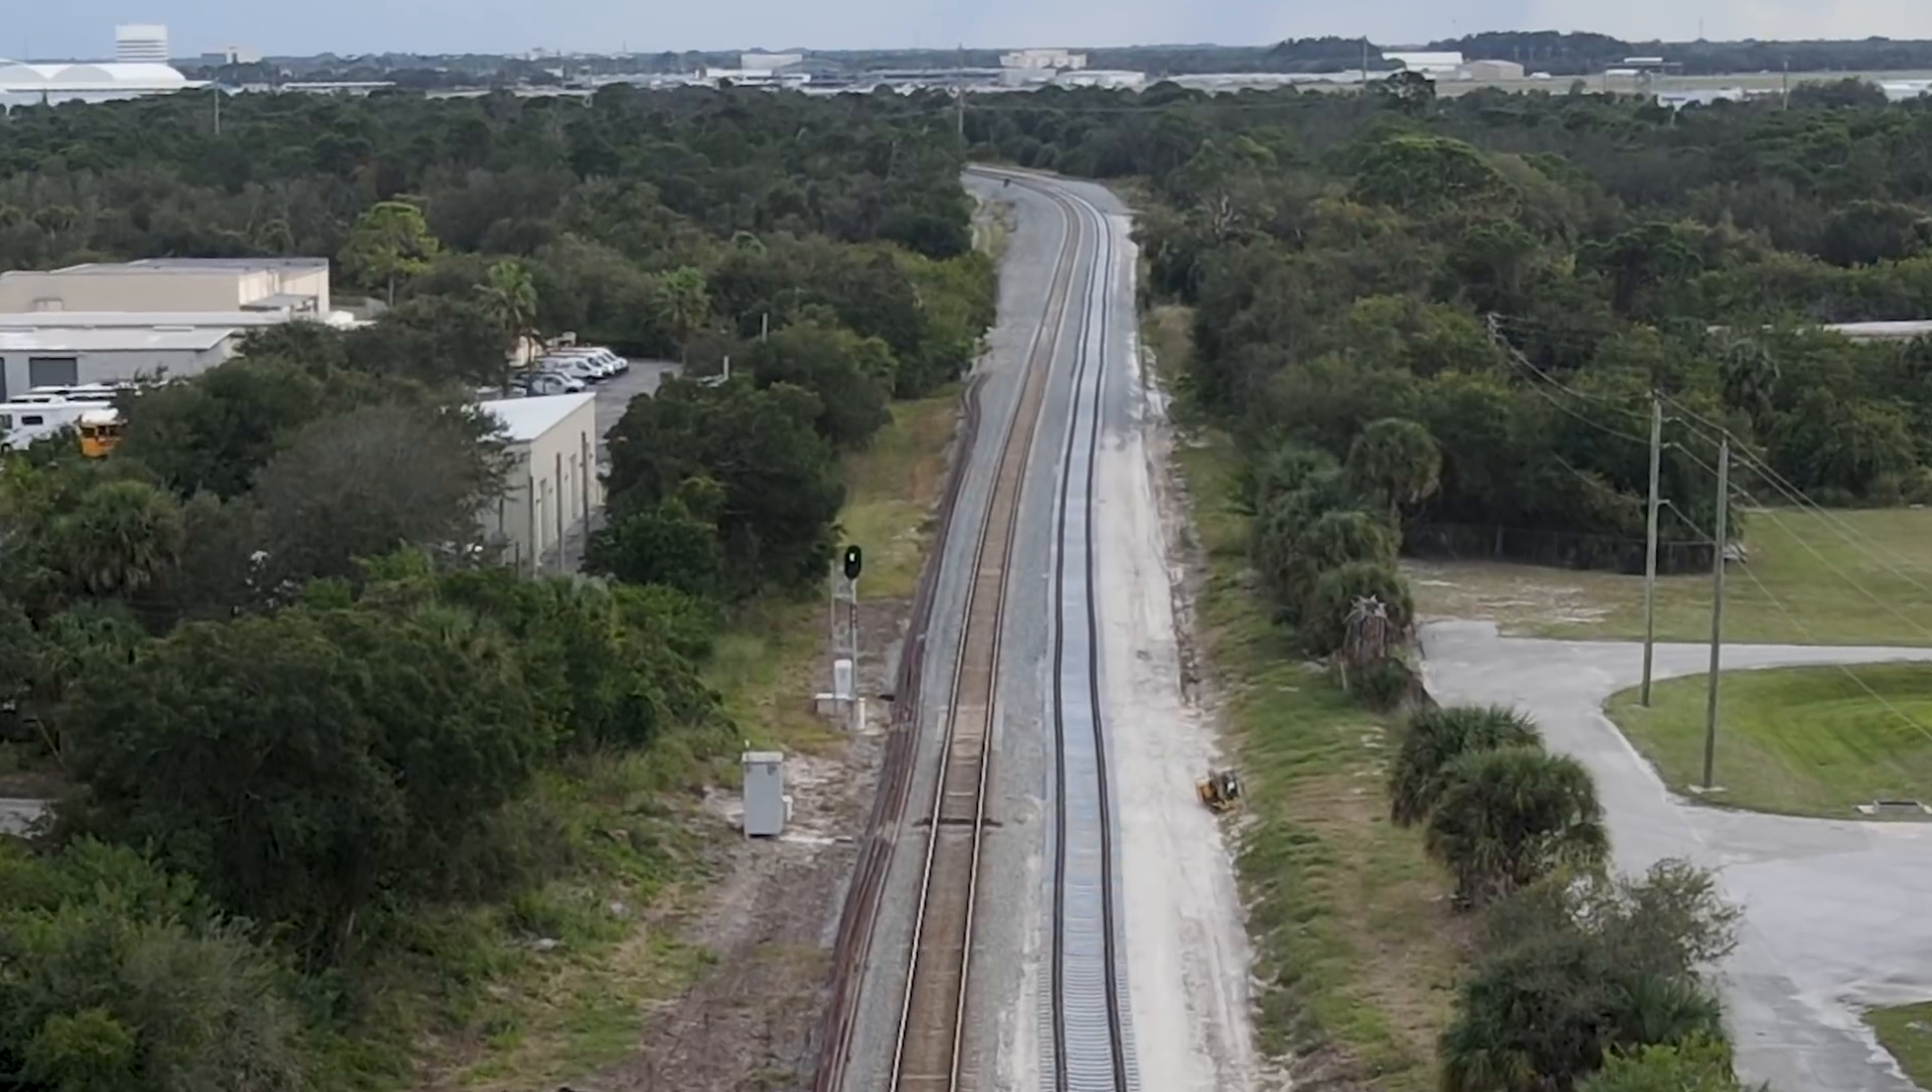South of the Sarno Road crossing, ties and rail have been laid.